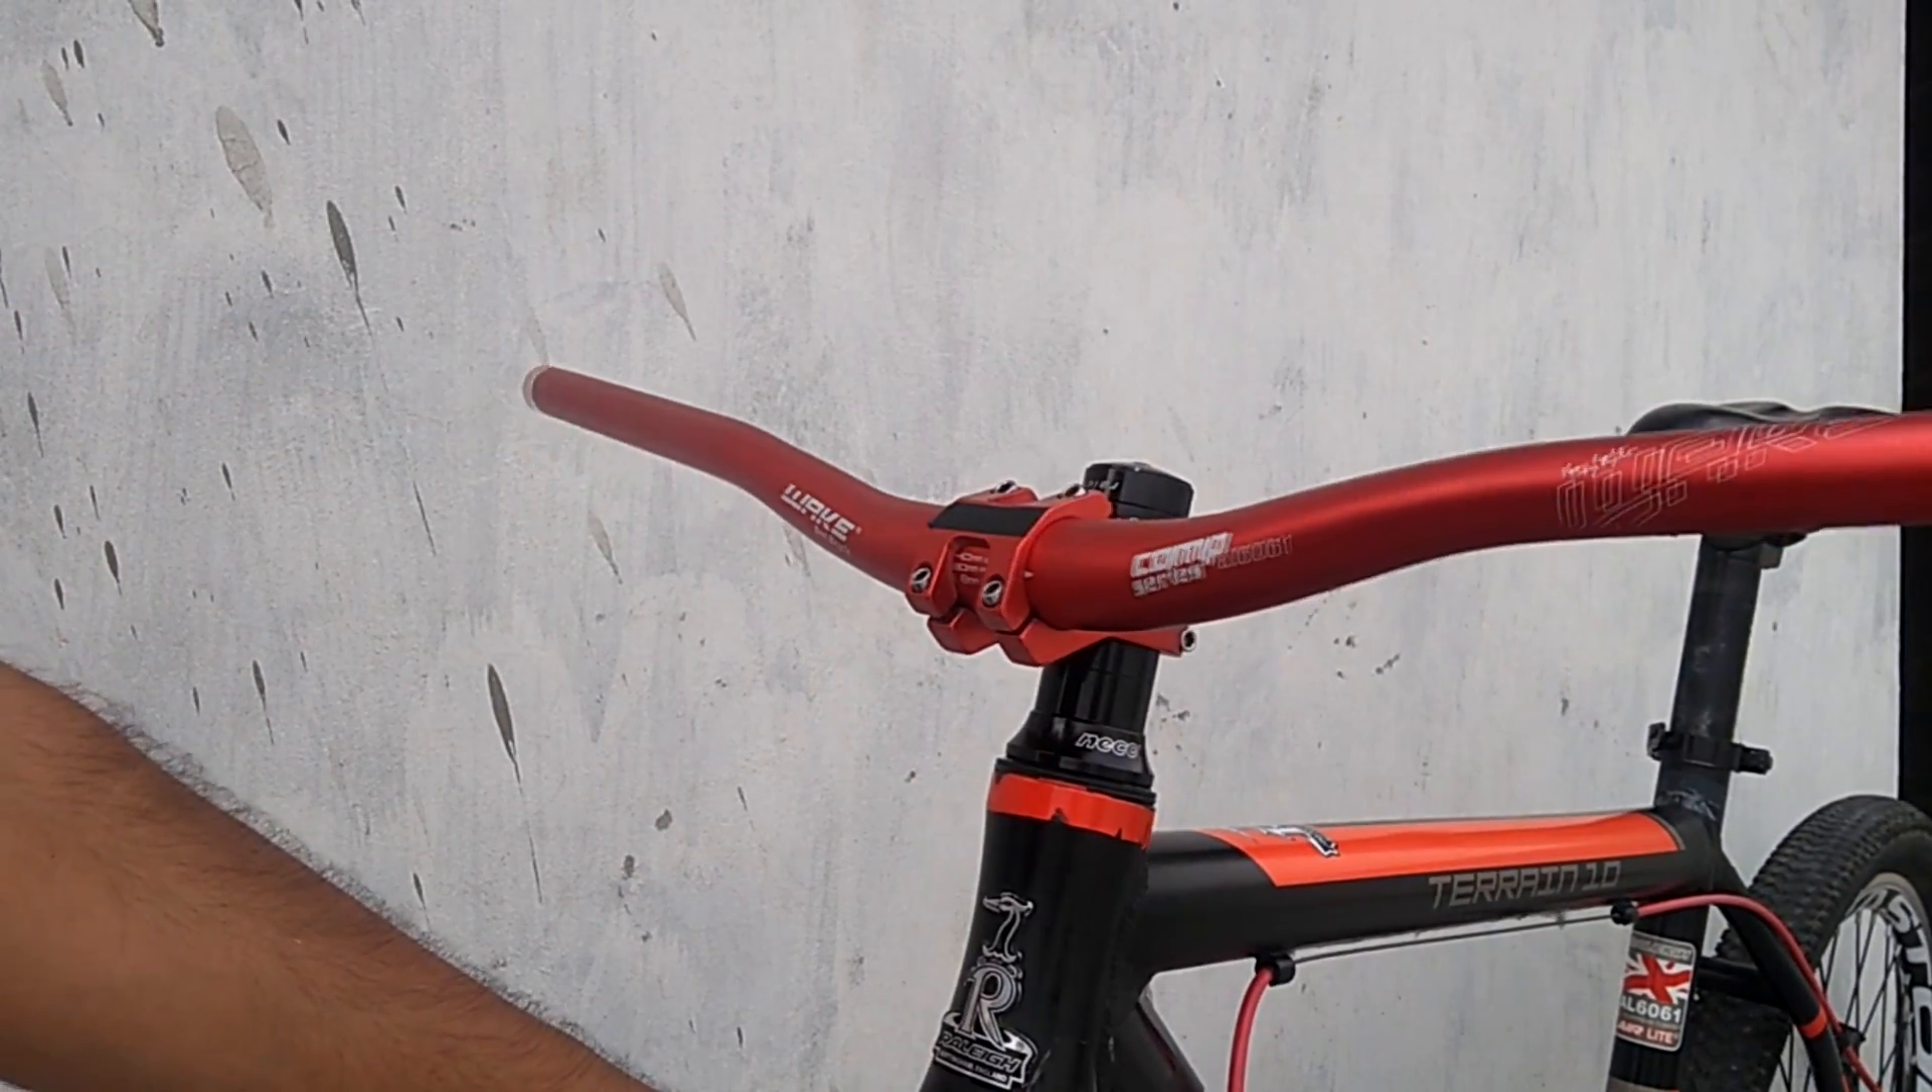As you can see our handlebar is completely installed right here.